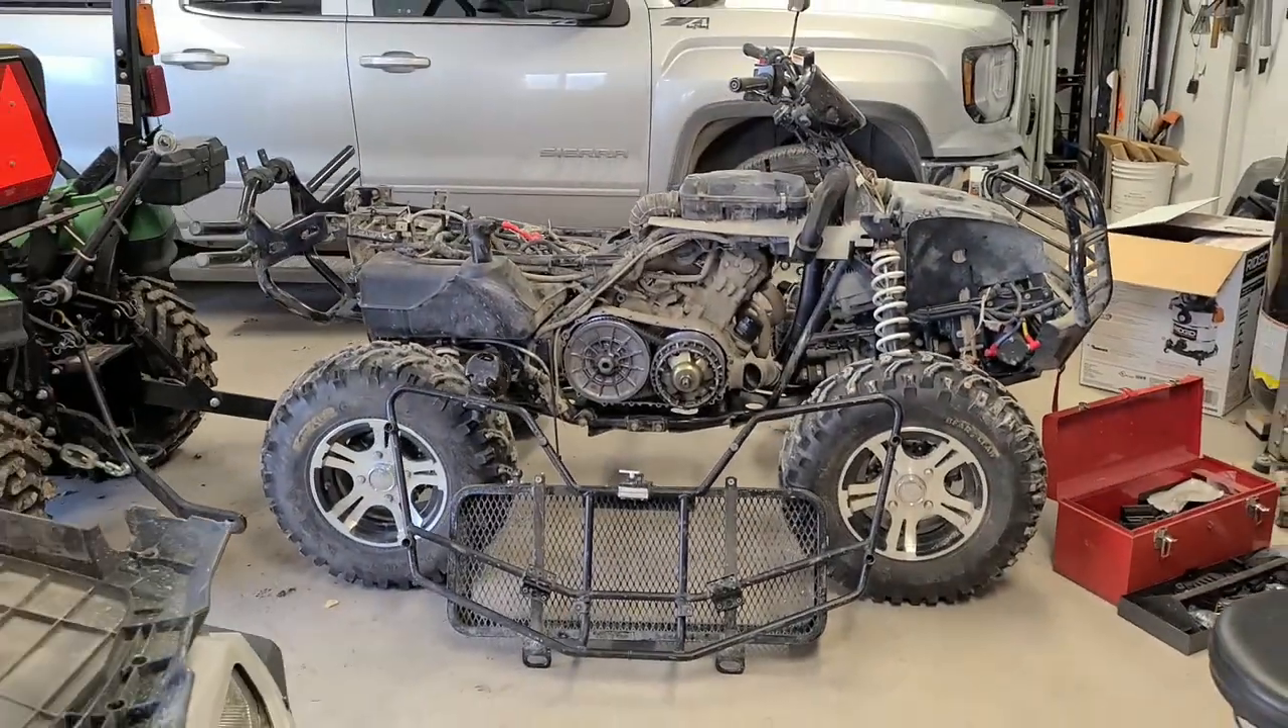And yes the Arctic Cat is still in pieces.